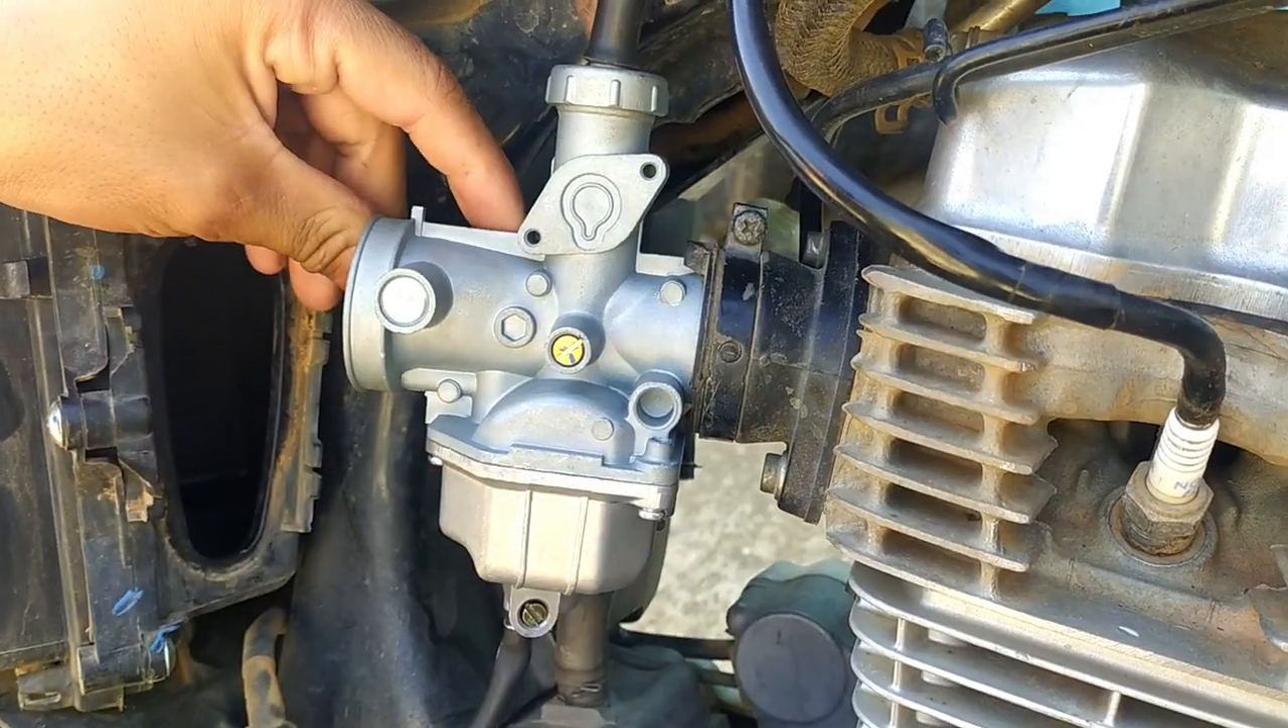Rapaziada, então o carburador está encaixado no lugar.